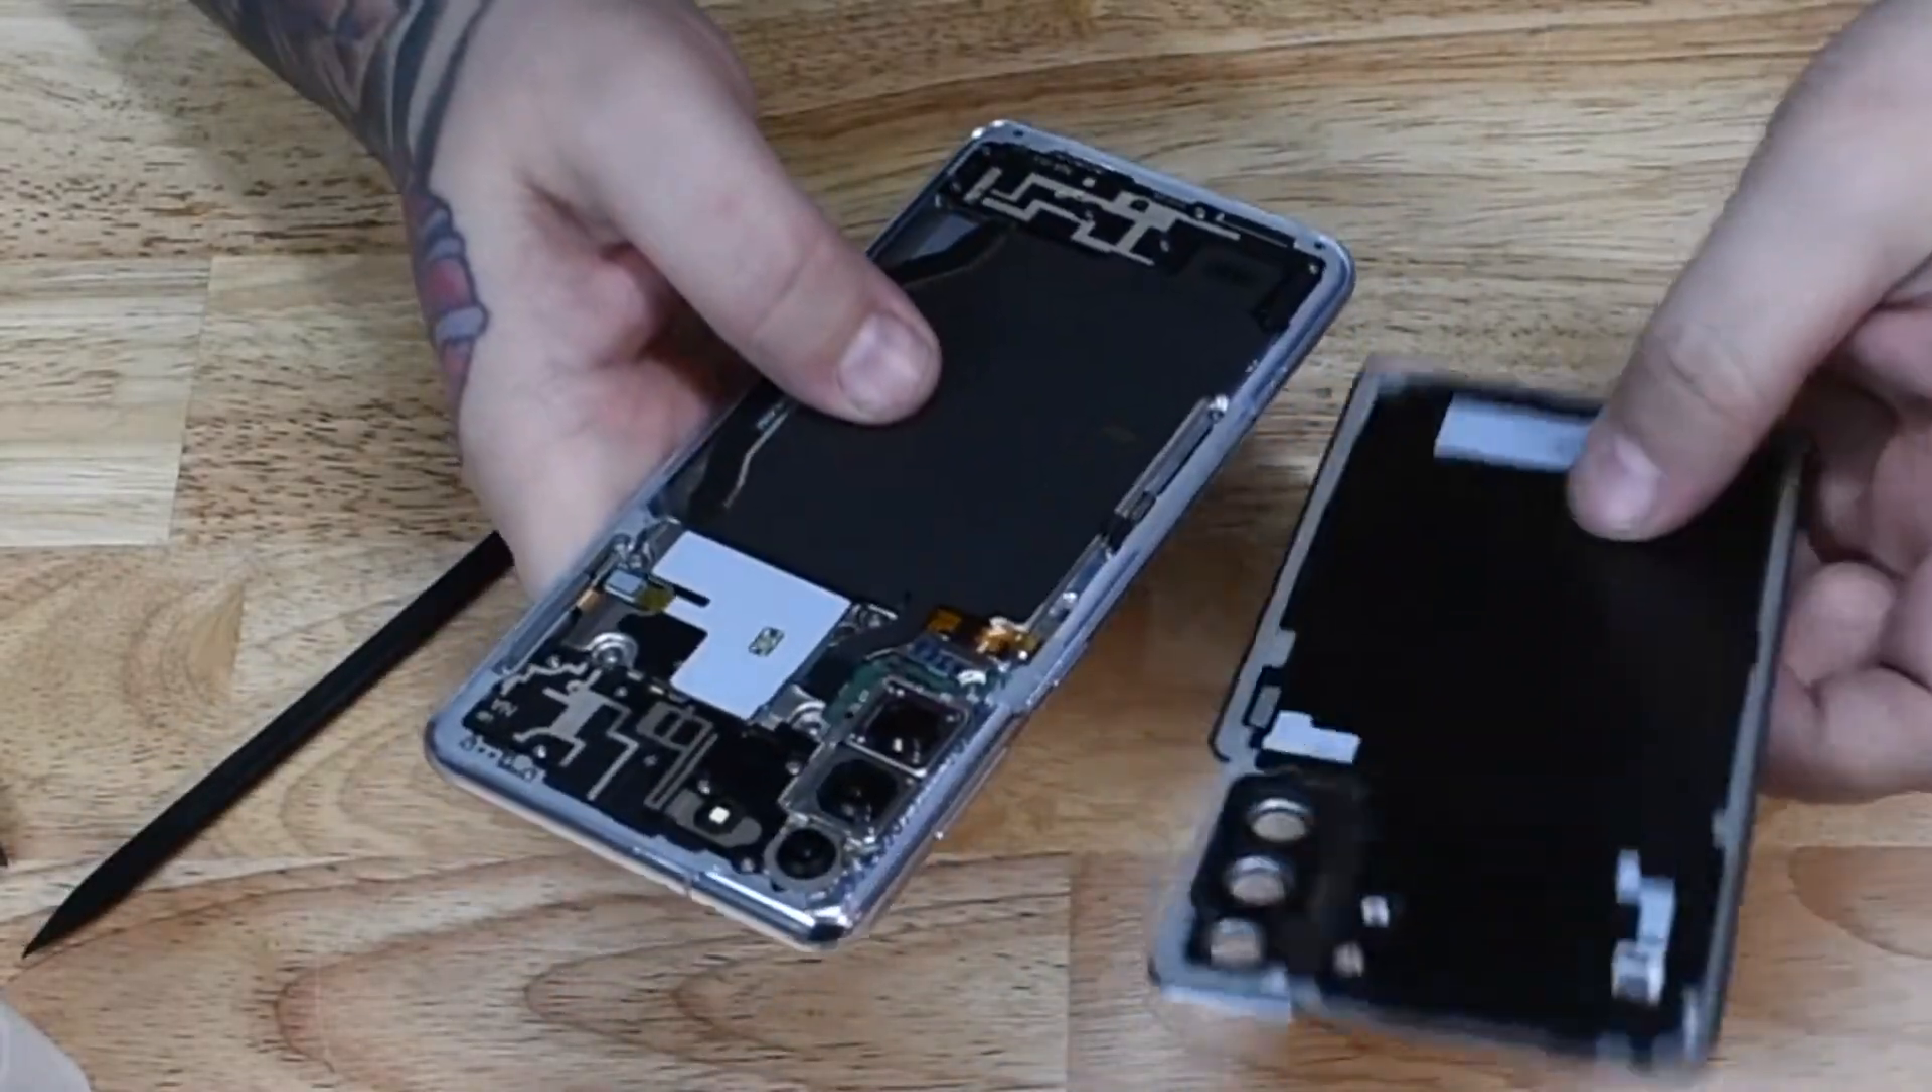Now we've got the back glass separated from the main body of the phone and we can get a closer look at the inside of the phone.